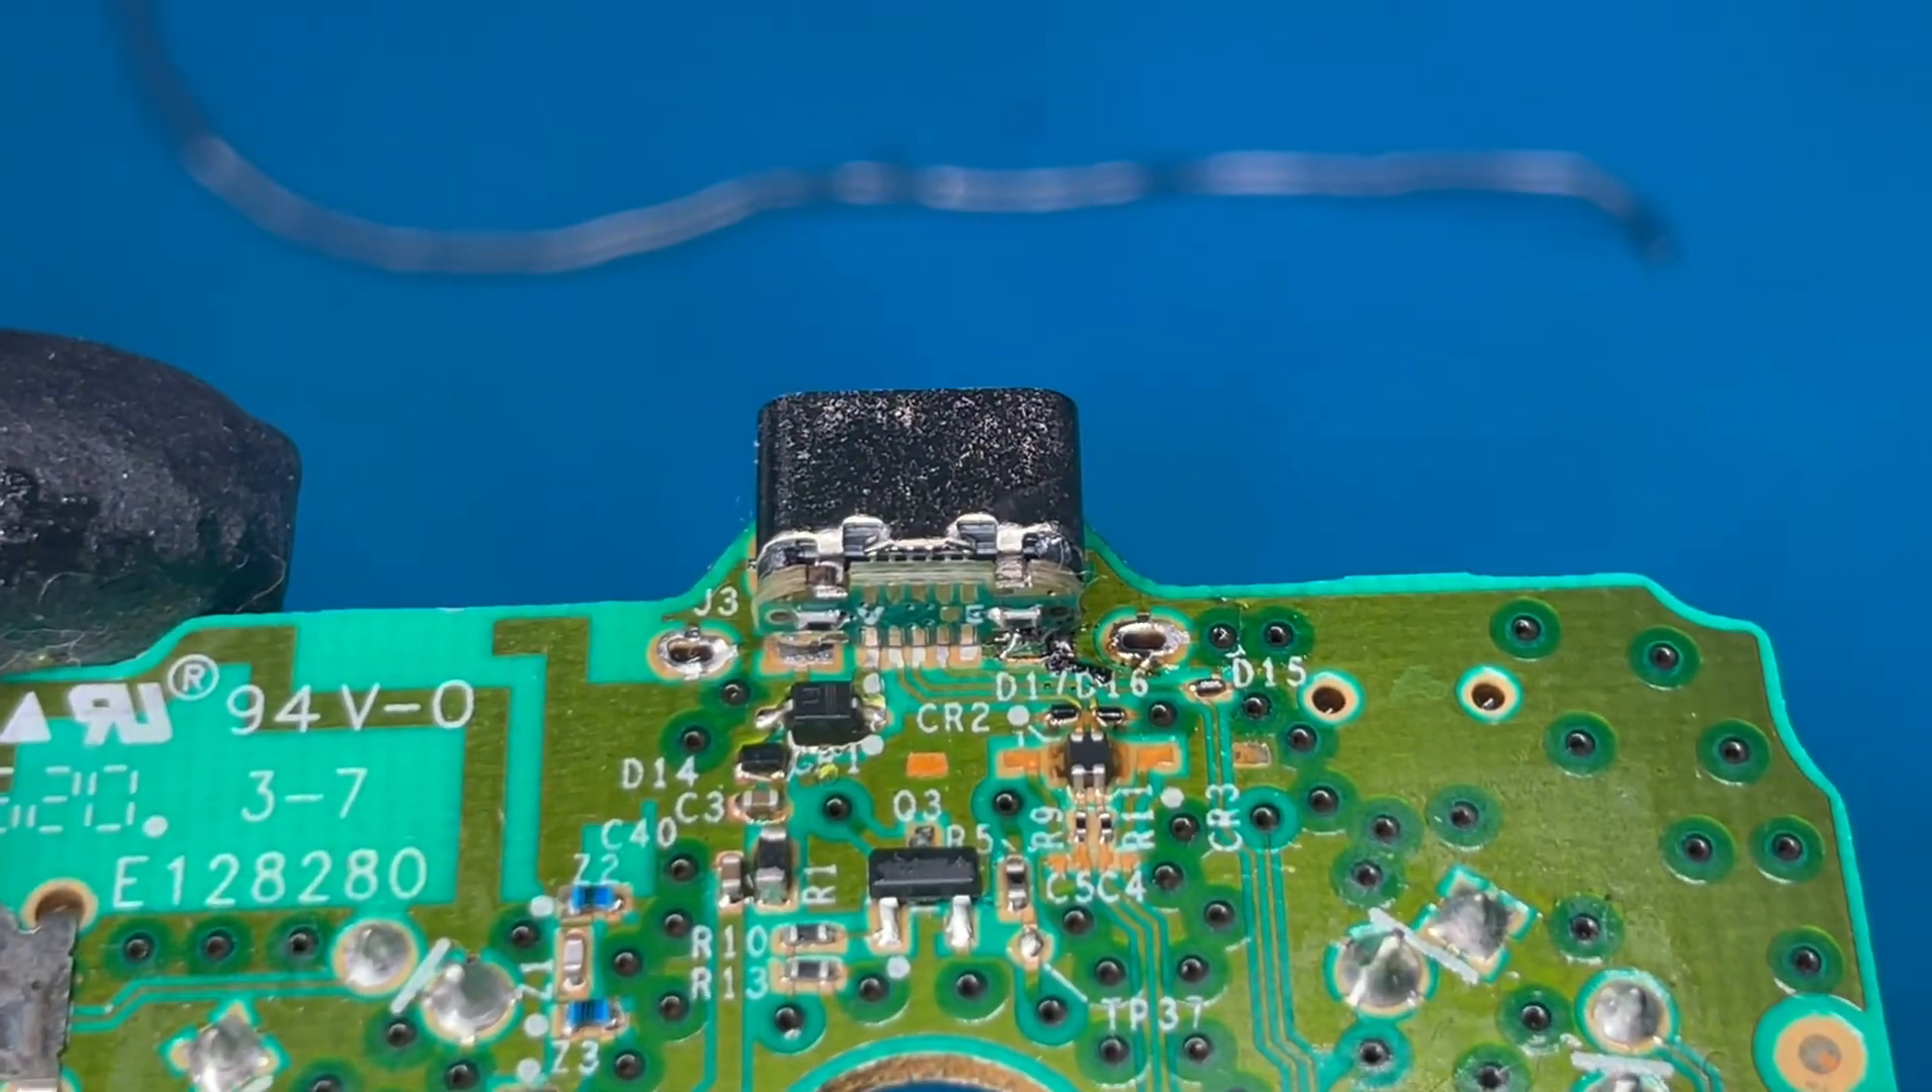Now the port is aligned with the PCB.